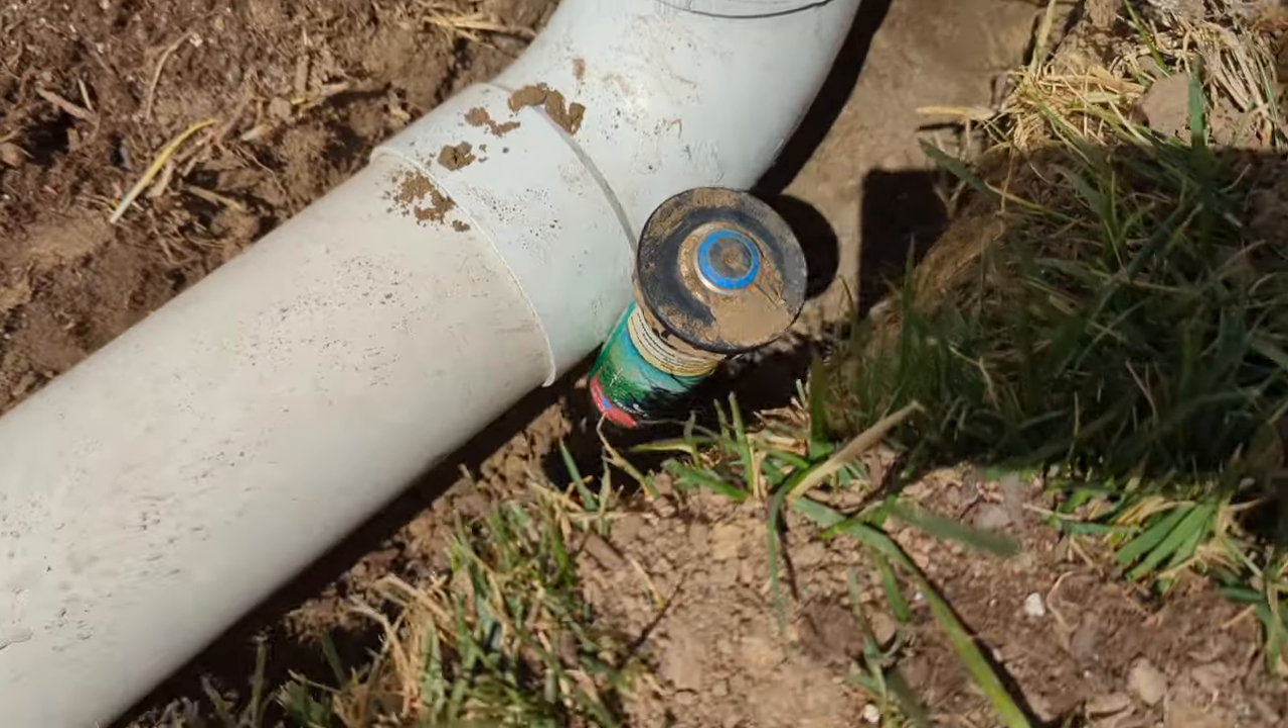And since no job can ever just be straightforward, you can see this sprinkler head is in direct conflict with the downspout. It was buried straight right down here, which is directly underneath.